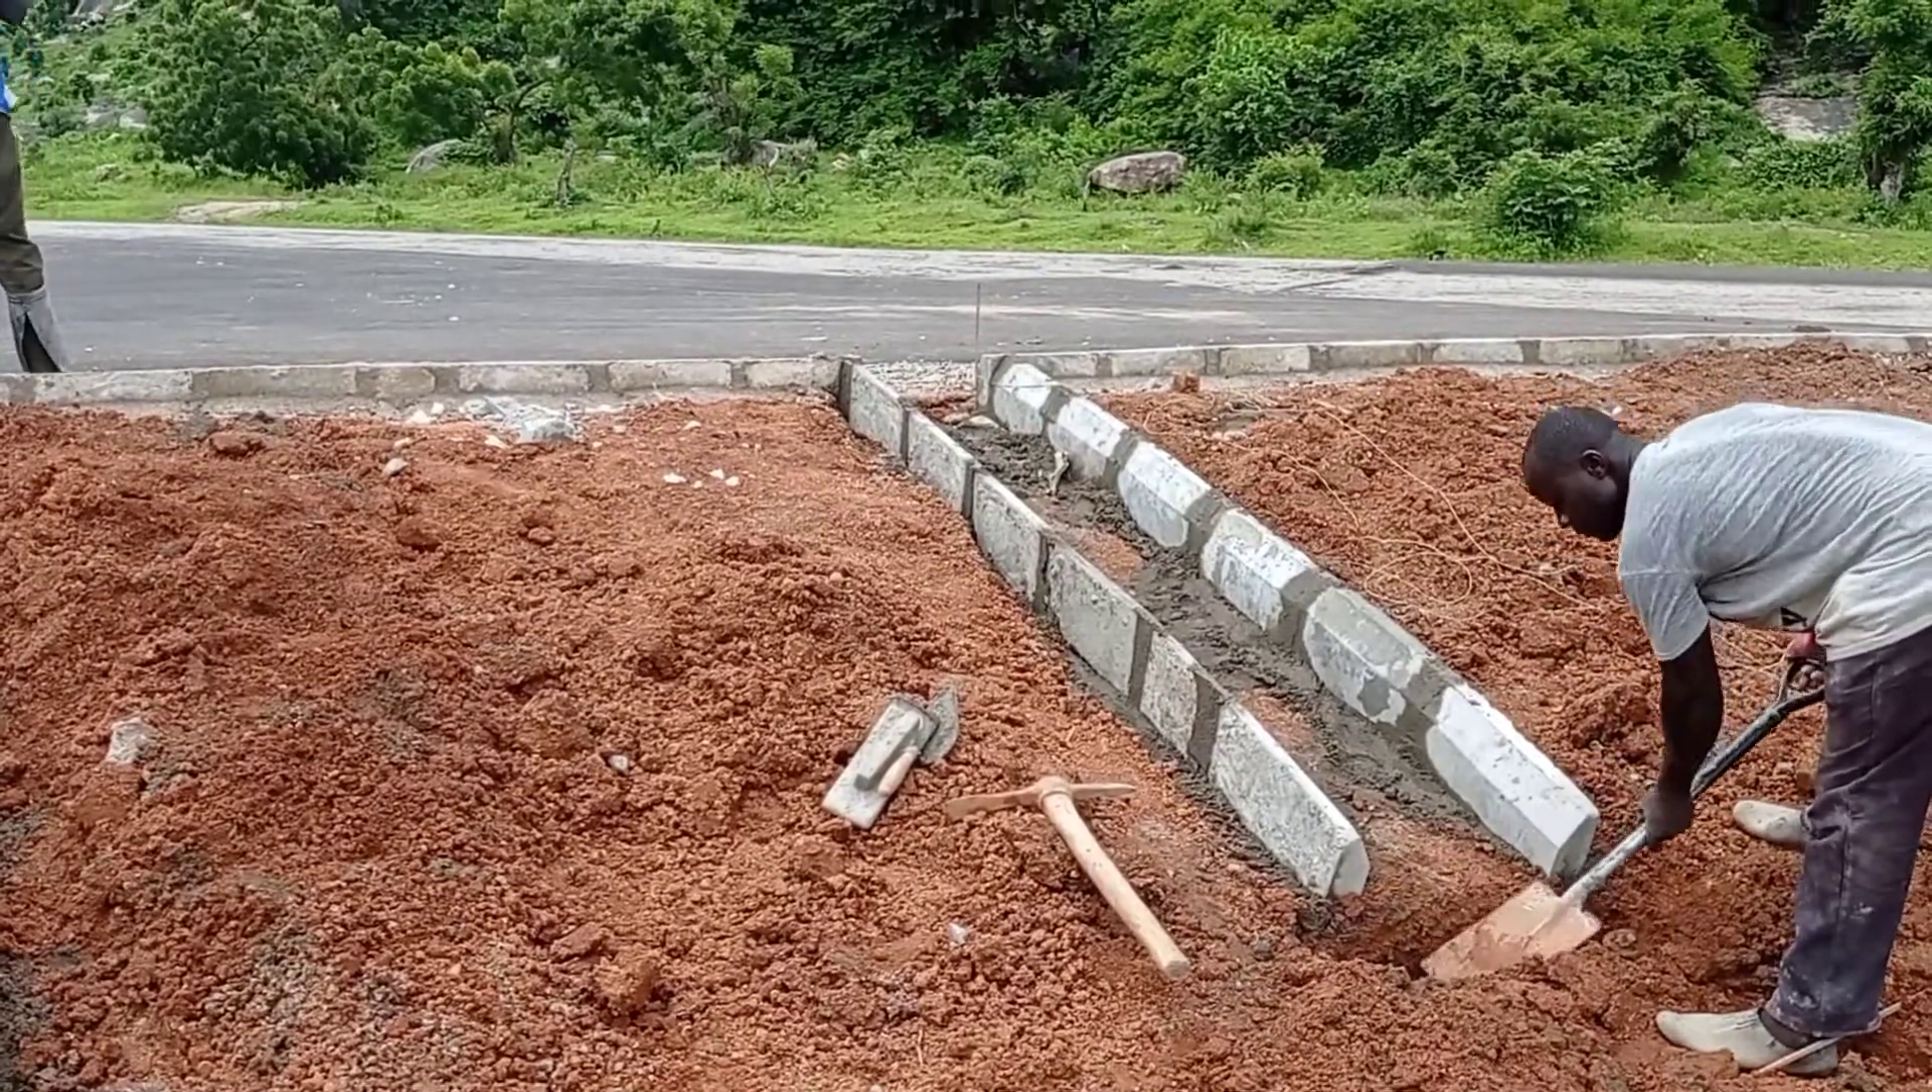Here you can see that these curb stones have been placed.